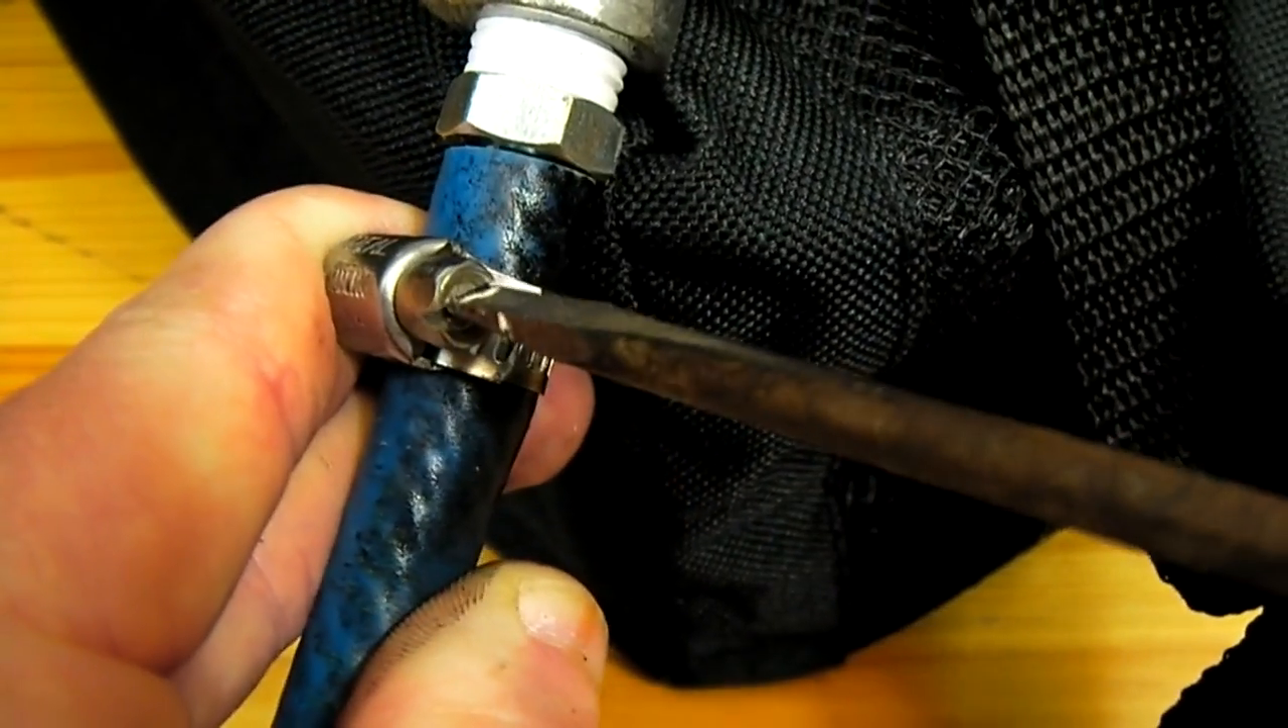The air line coming from the backpack is now pushed onto the fitting.